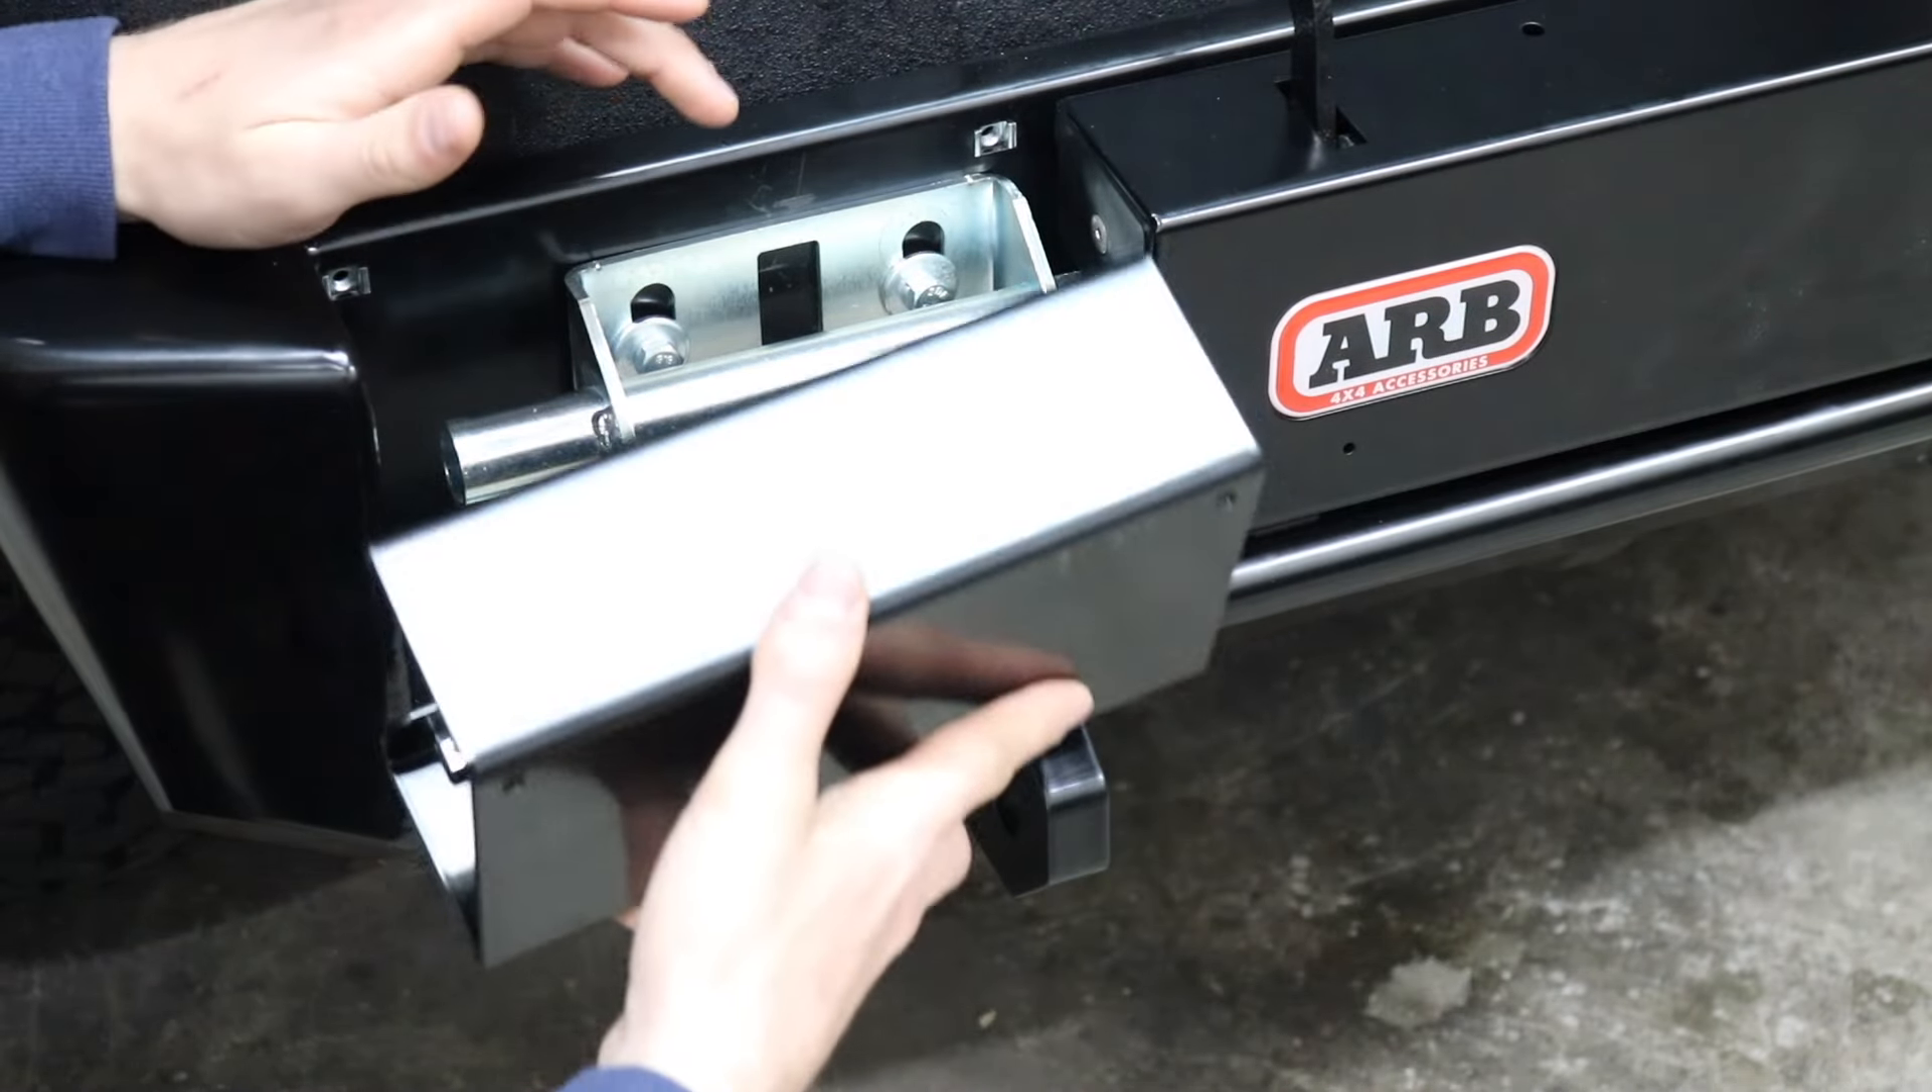So we just need to install this cover plate now.